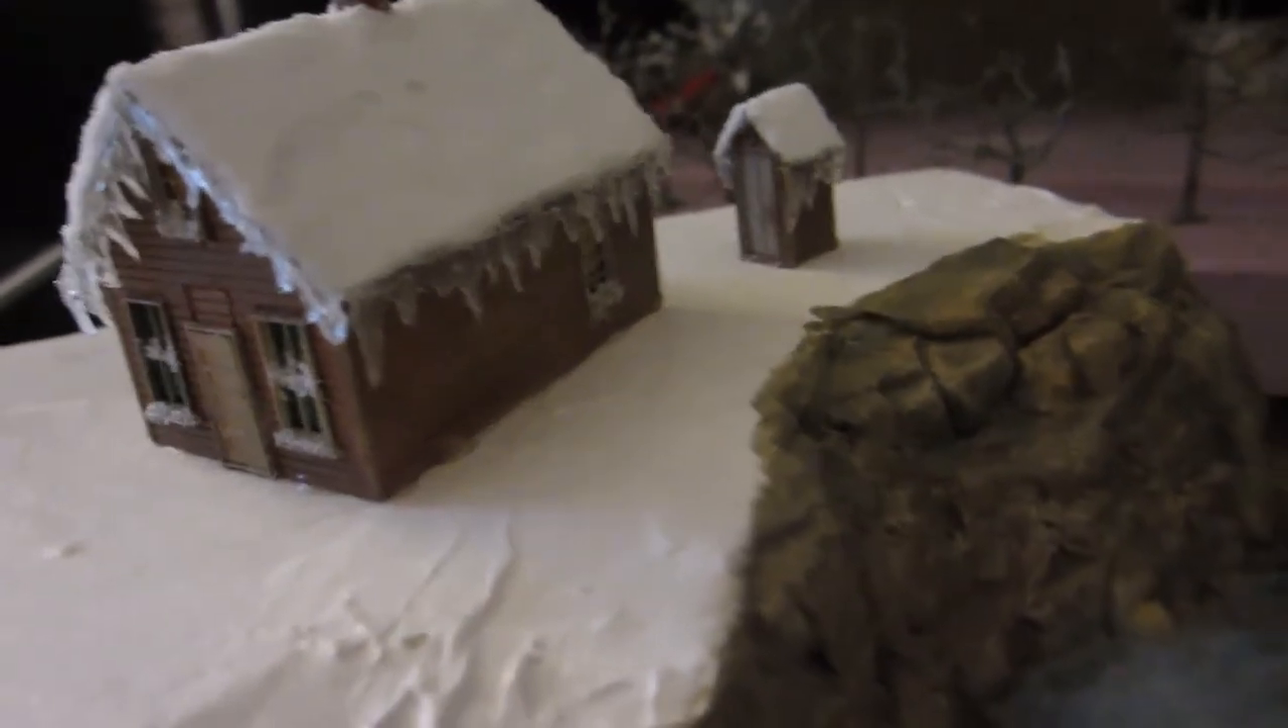All right I've uh mounted my uh cabin on my diorama and you can see I've attached the icicles.